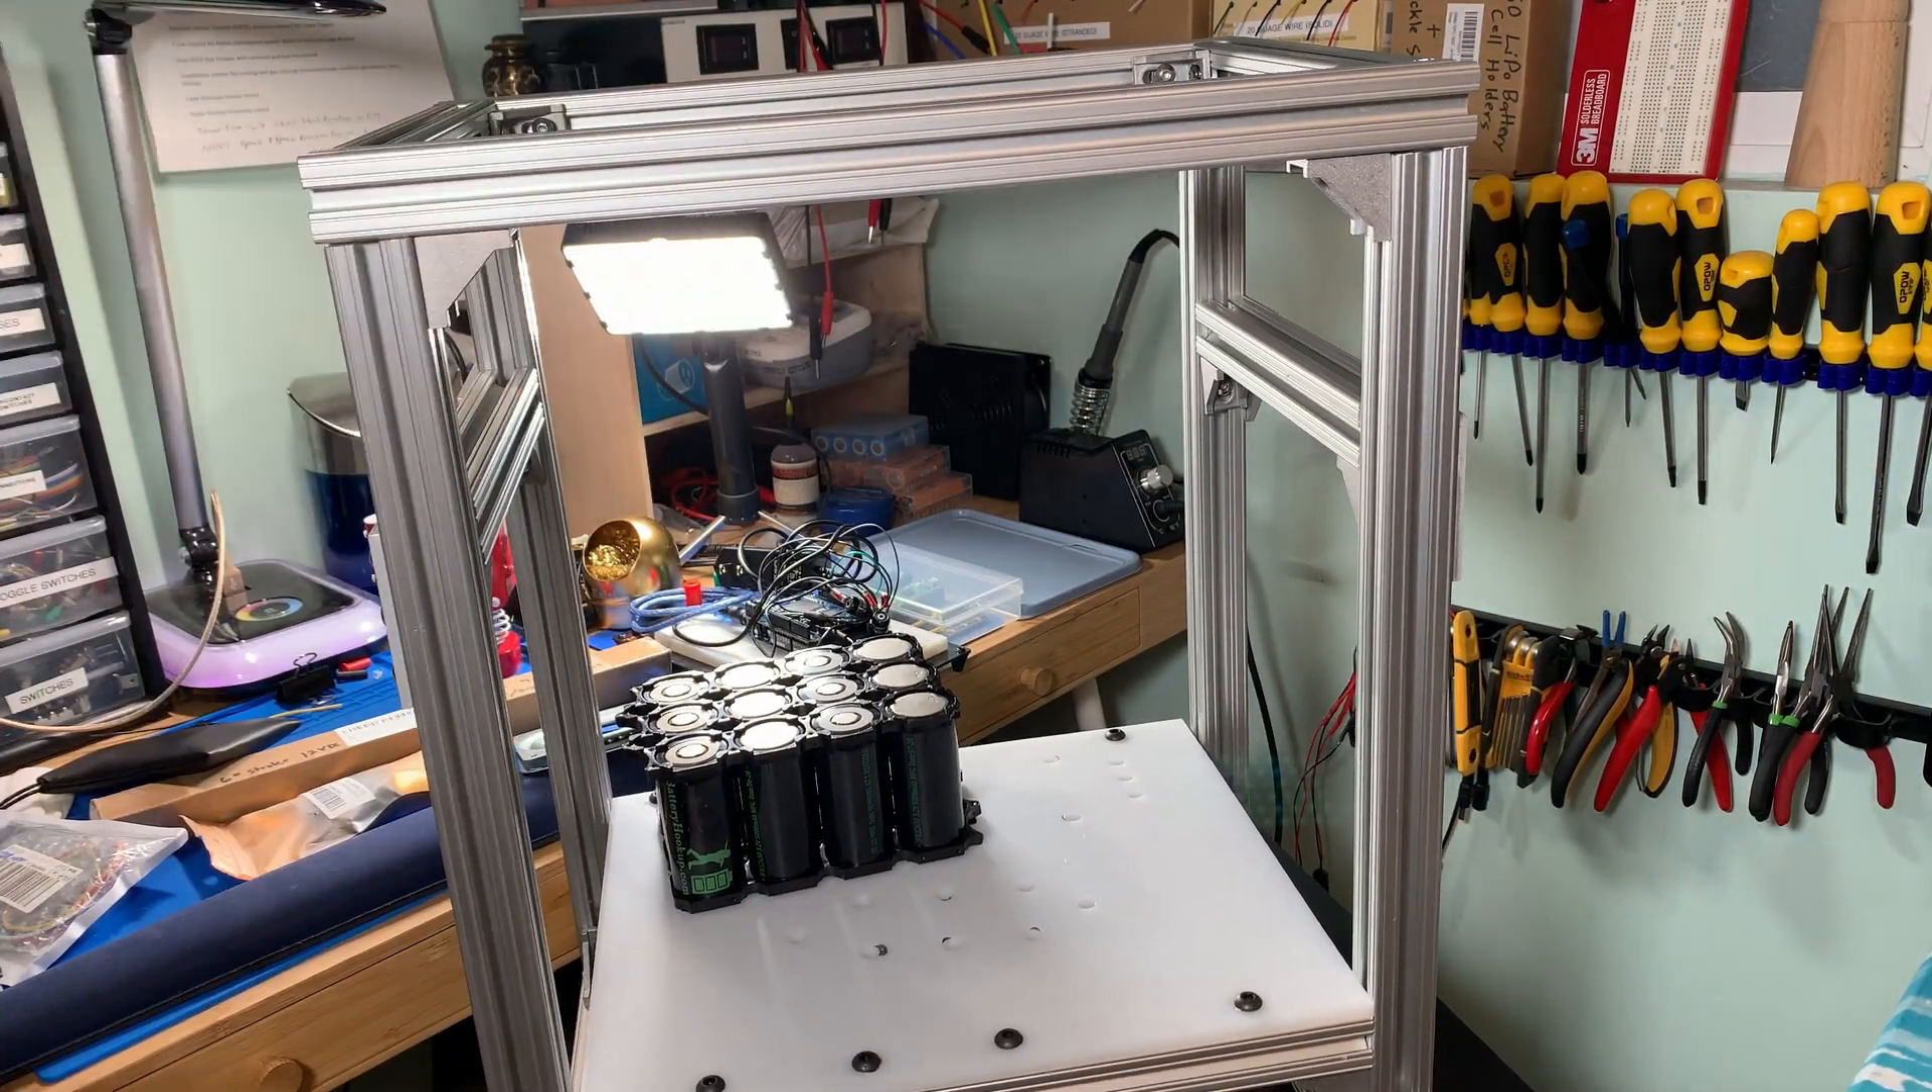Extruded aluminum robot chest has been completed with the final step of putting in this corrosion resistant shelf made out of plastic.